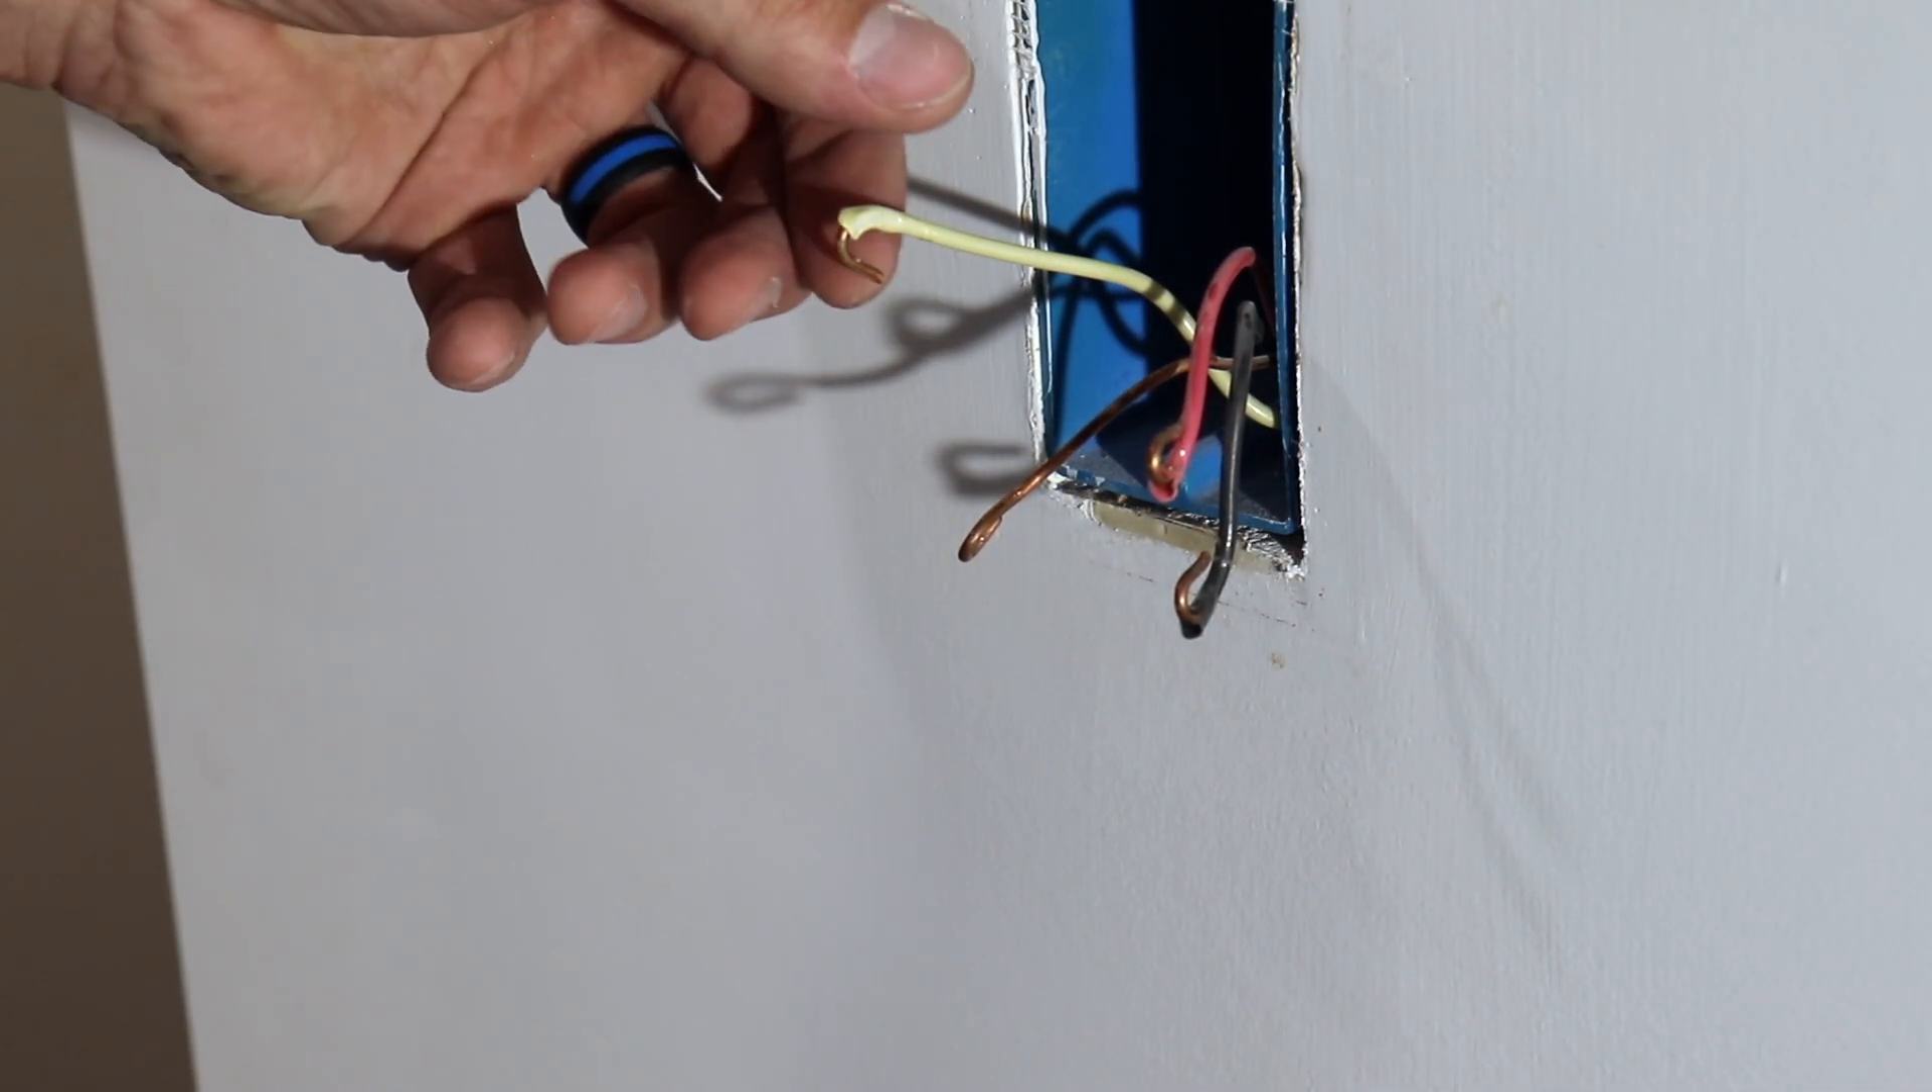Now I've got these wires off of the switch.